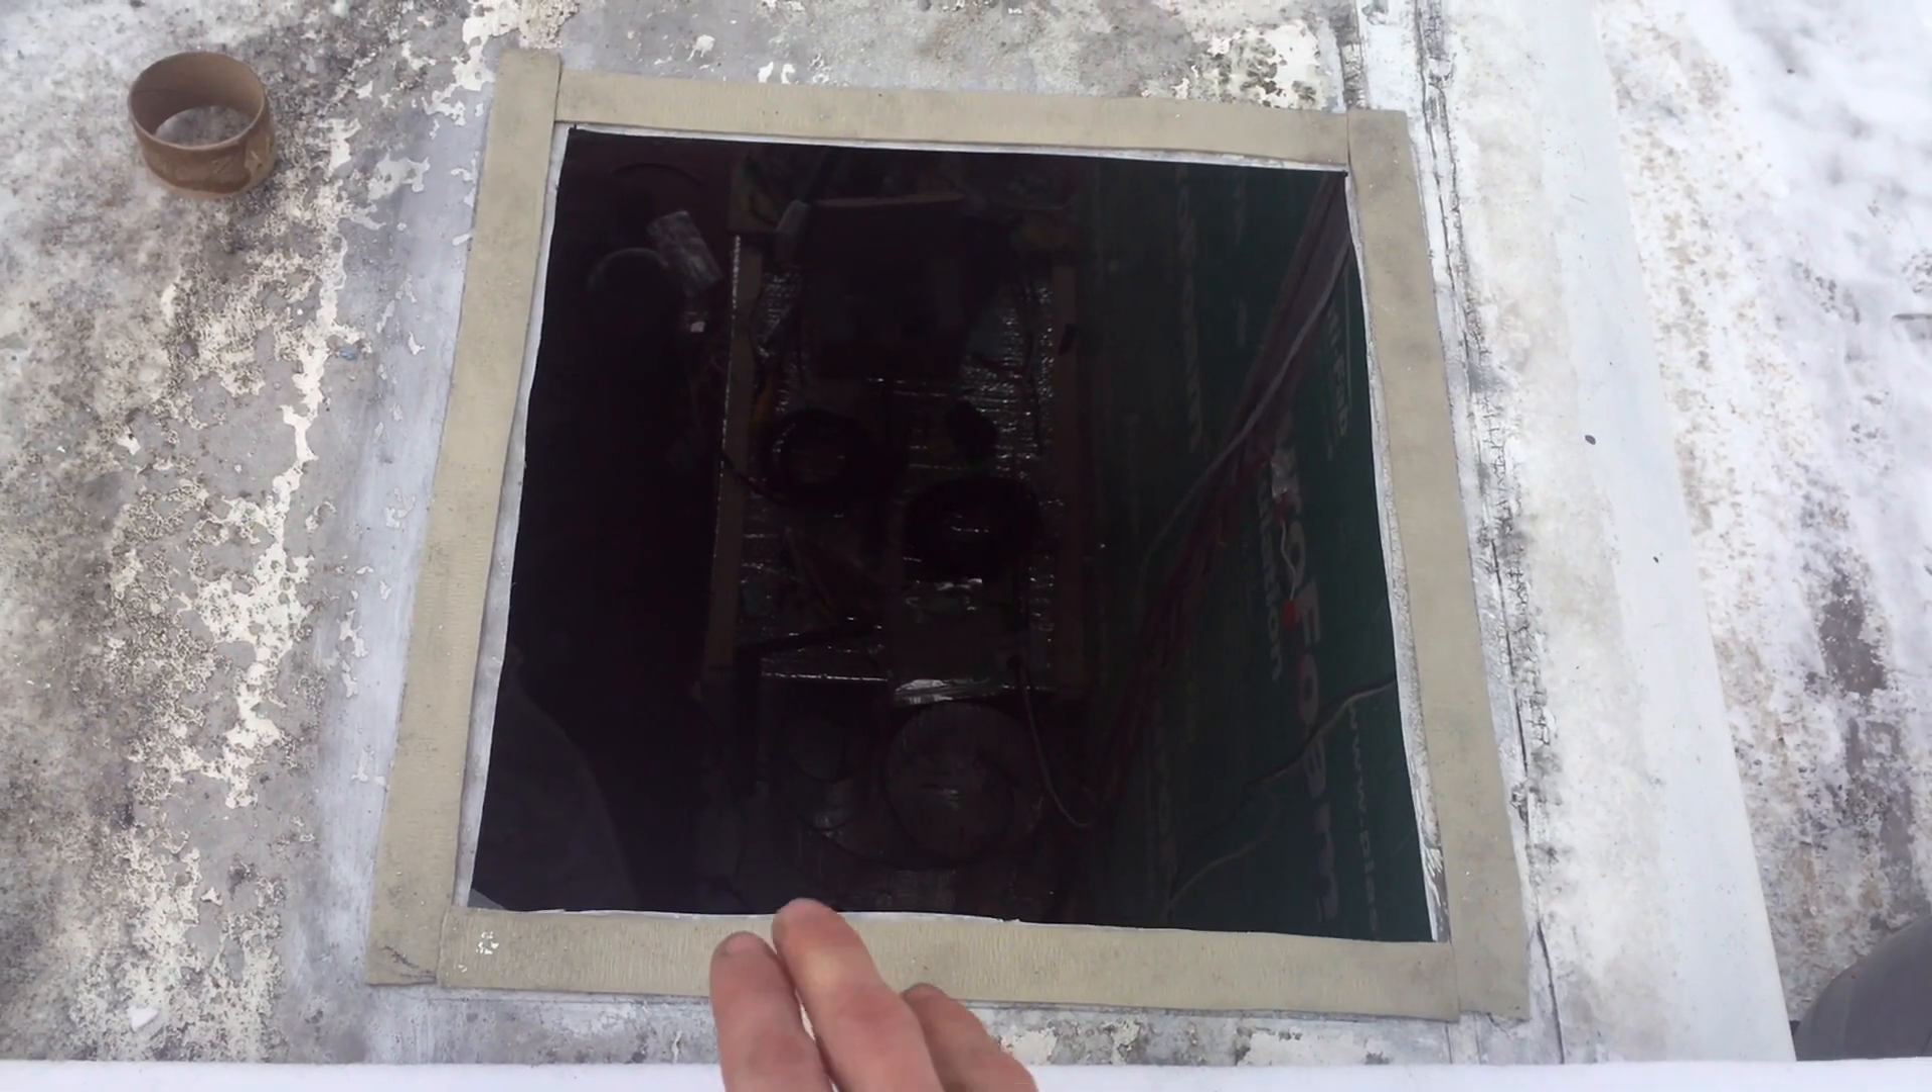This is how much tape I've got going on here. It's just one layer of putty tape.